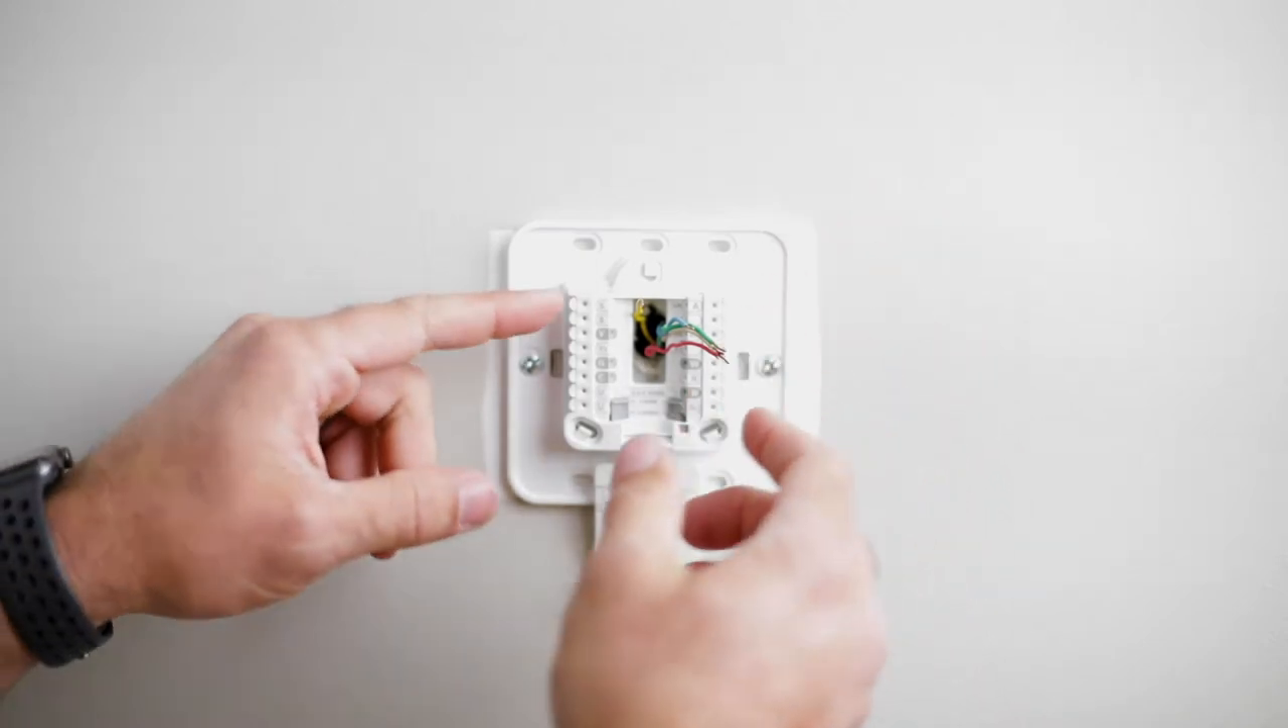All right, so our base plate's in place, now our wiring terminal's in place.